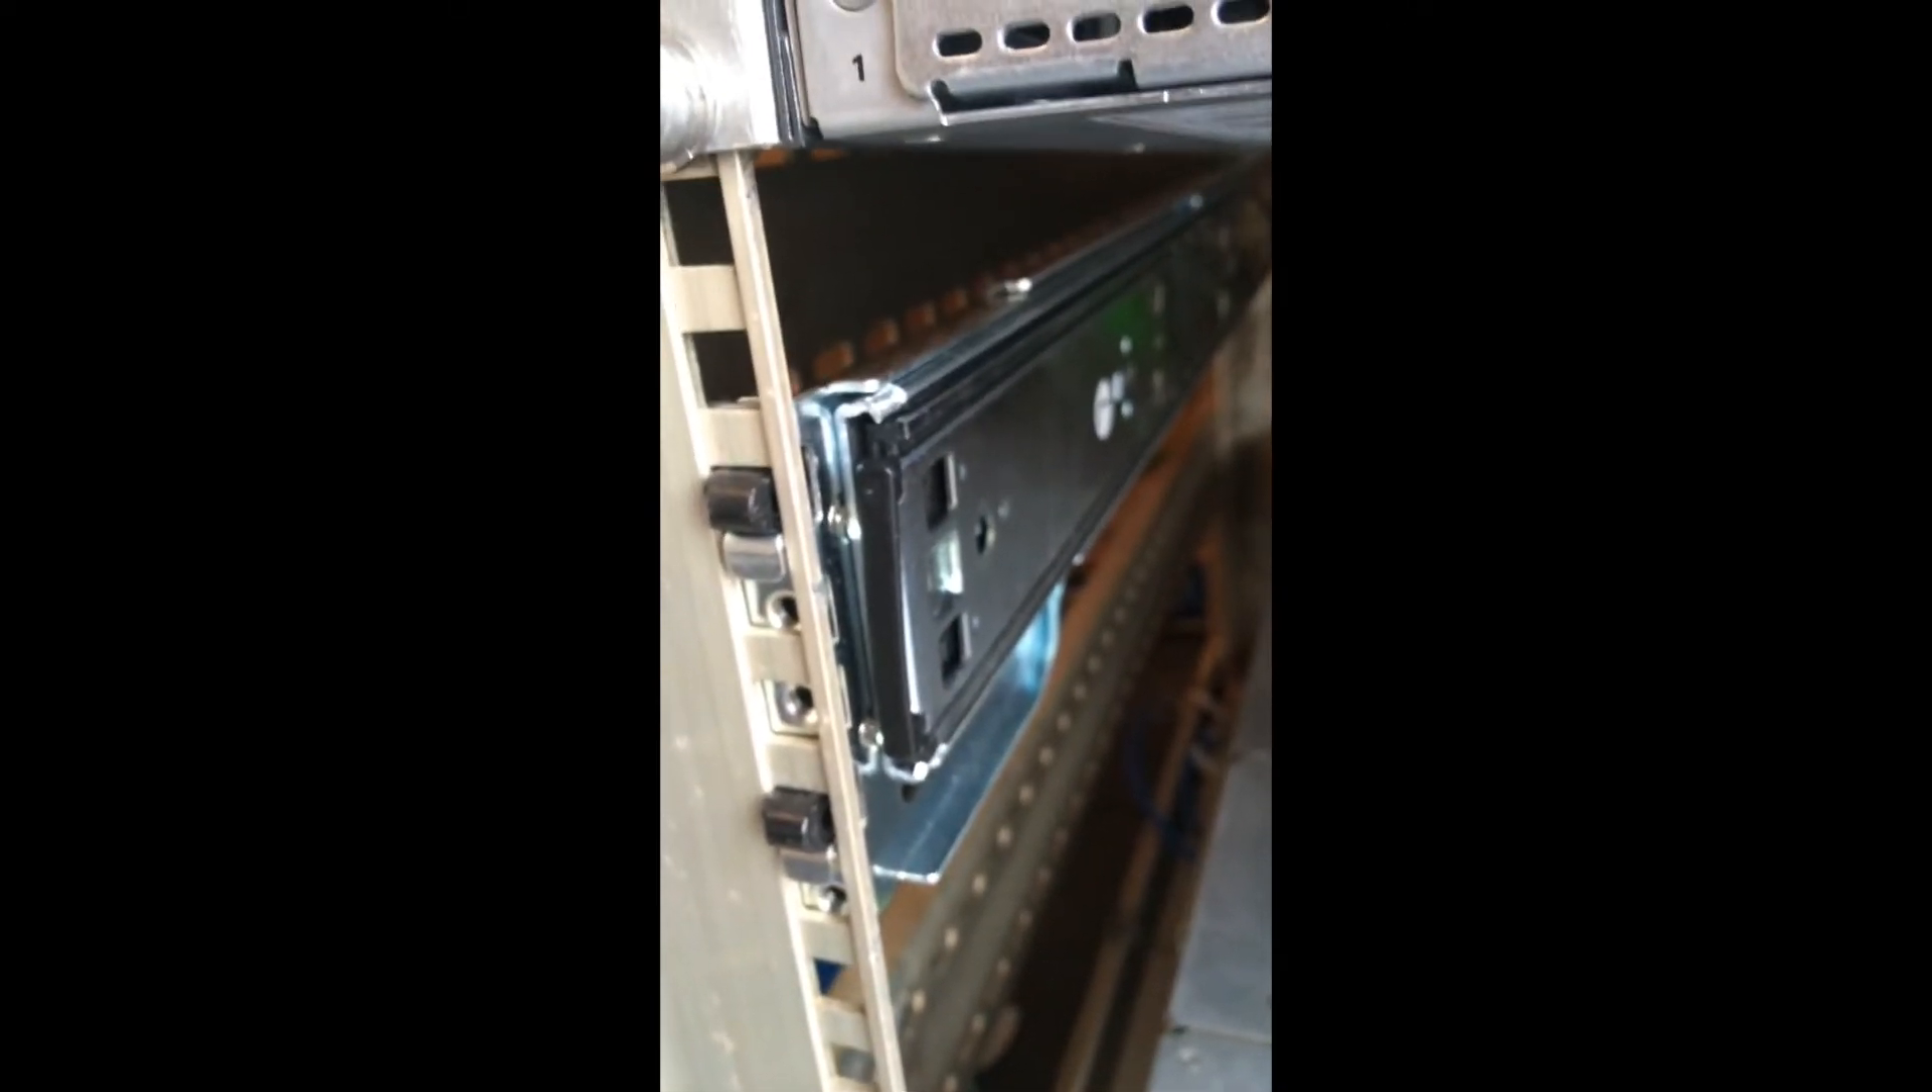Okay this is the rail actually attached to the four post rack.